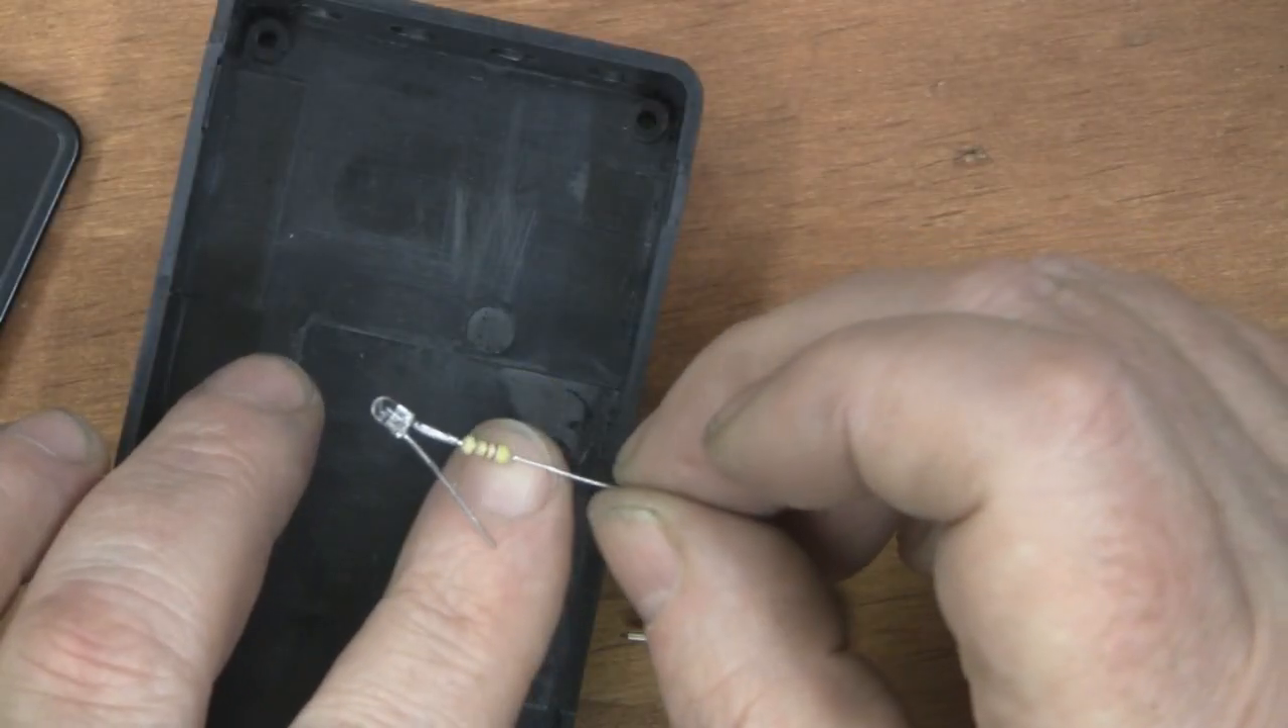I've also put a little resistor there on the positive leg.